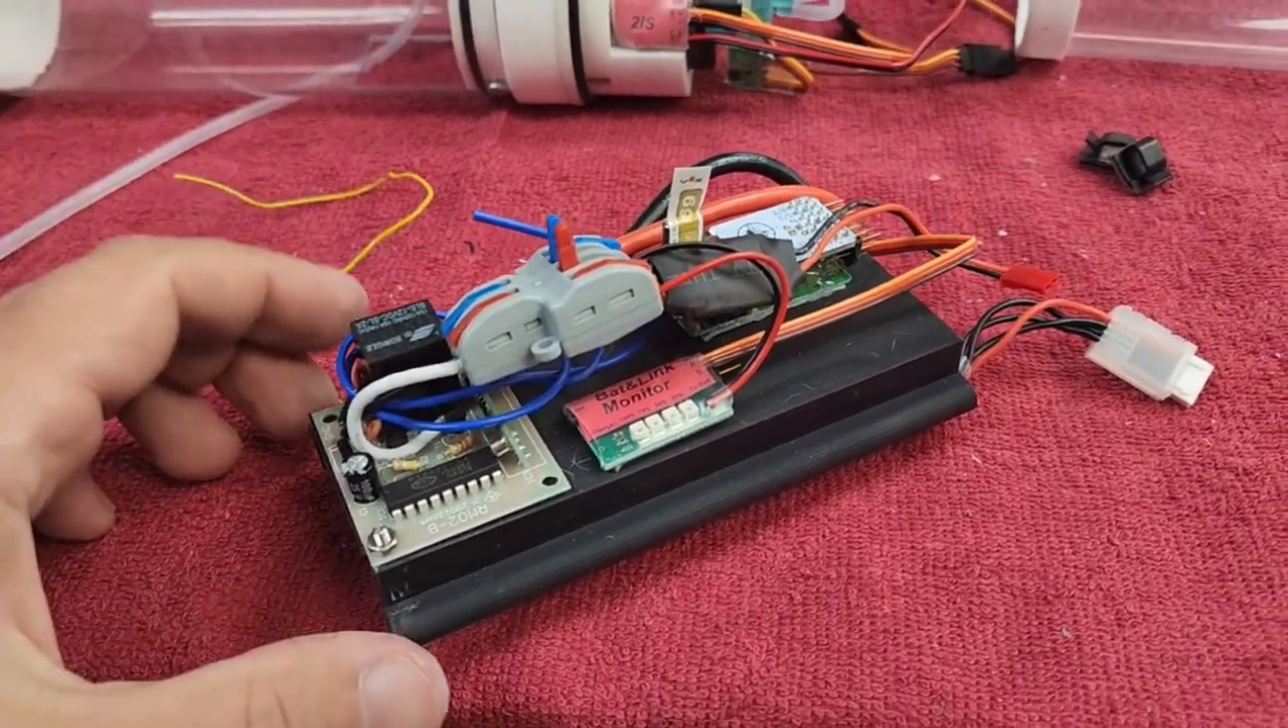All right, here is our assembled battery tray.